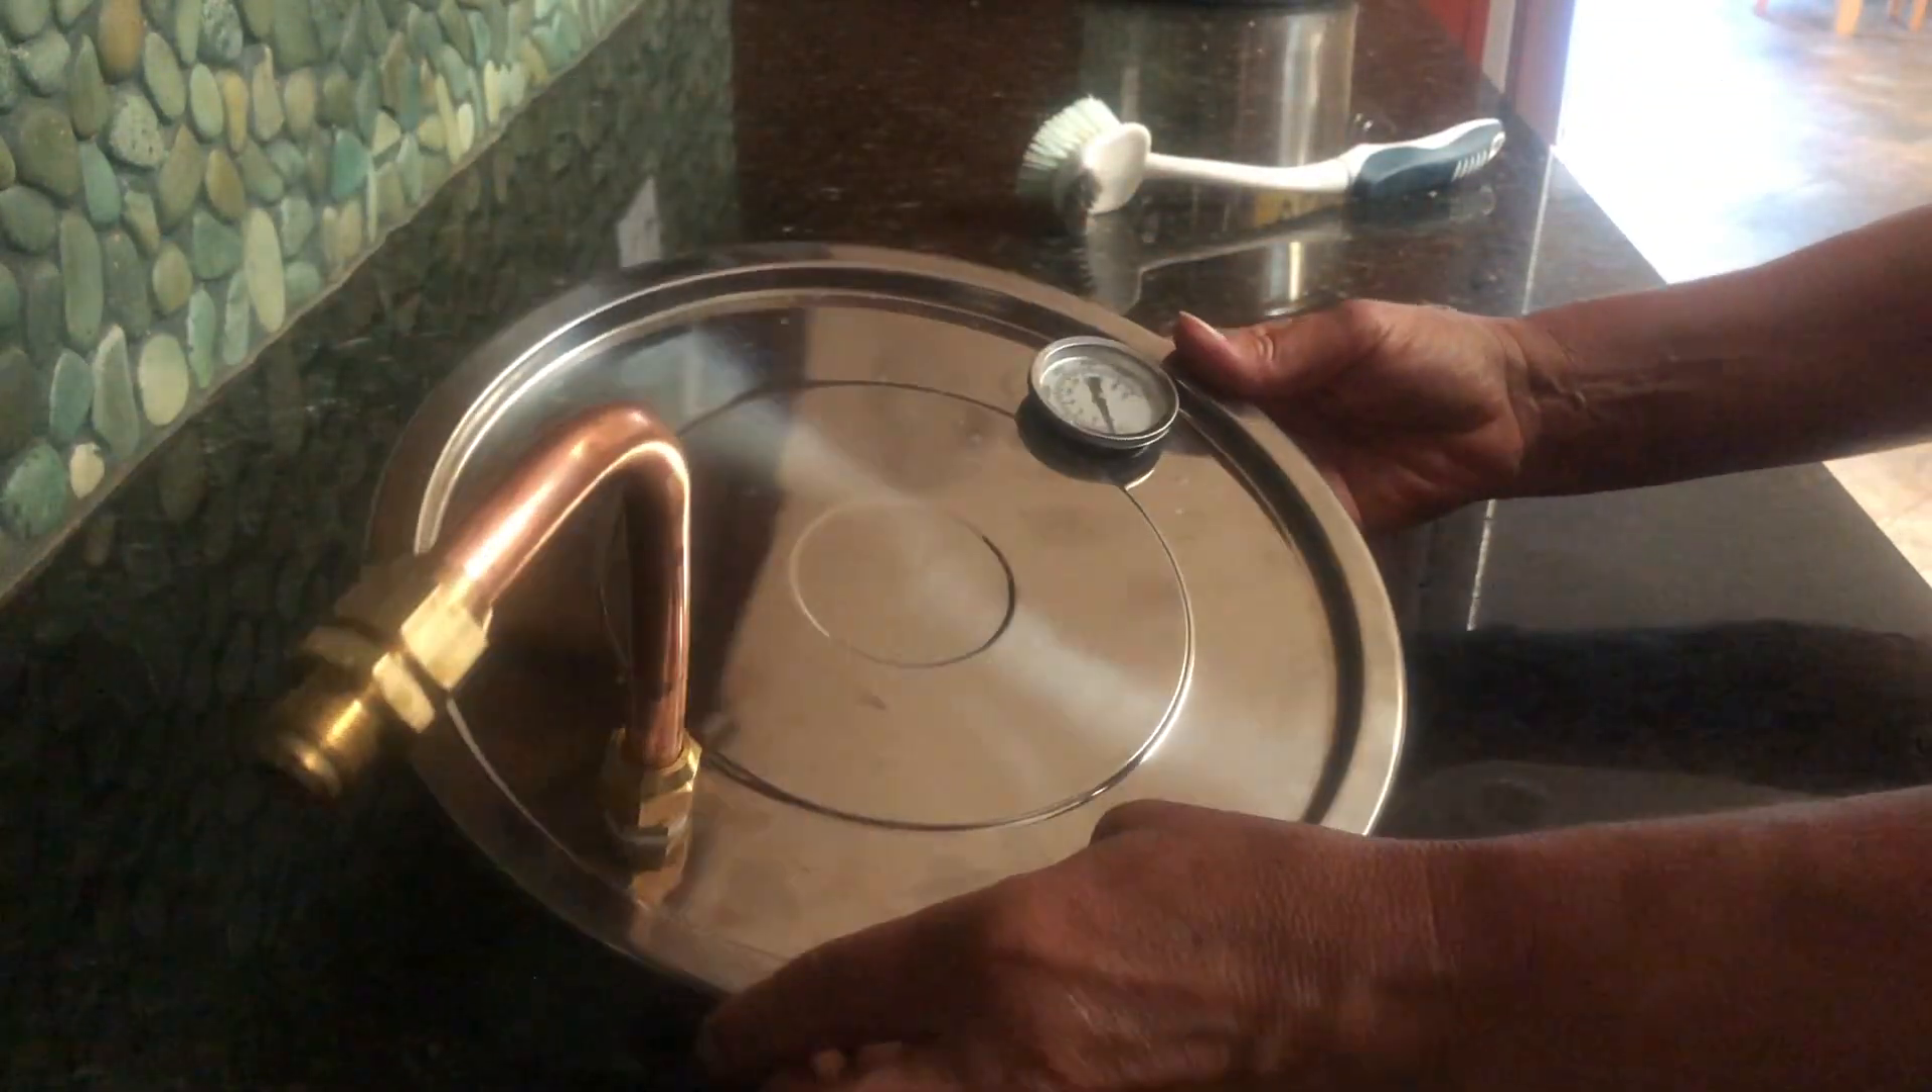Your lid is assembled and you're ready to use it on your still.